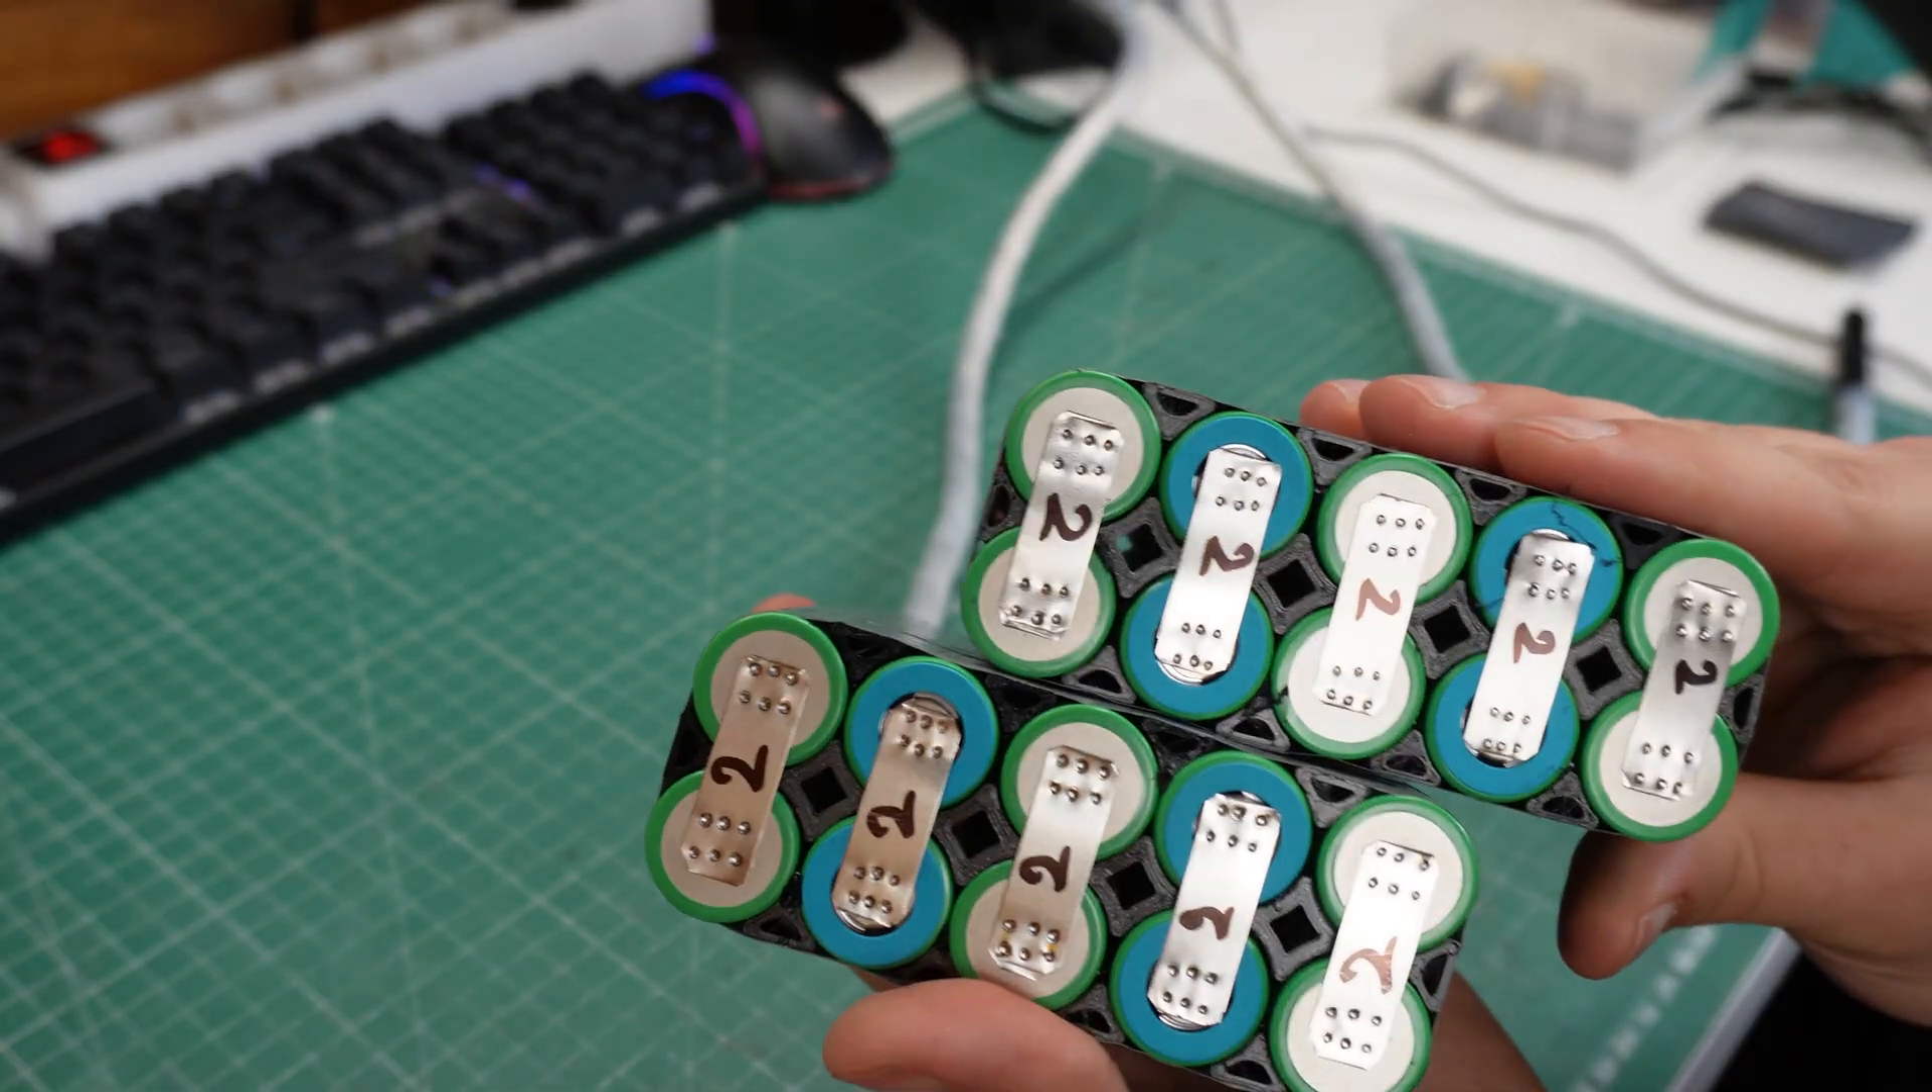I already mentioned that I will be welding multiple strips on top of each other, so they can handle more current, and in this case I did two strips for the parallel connections.